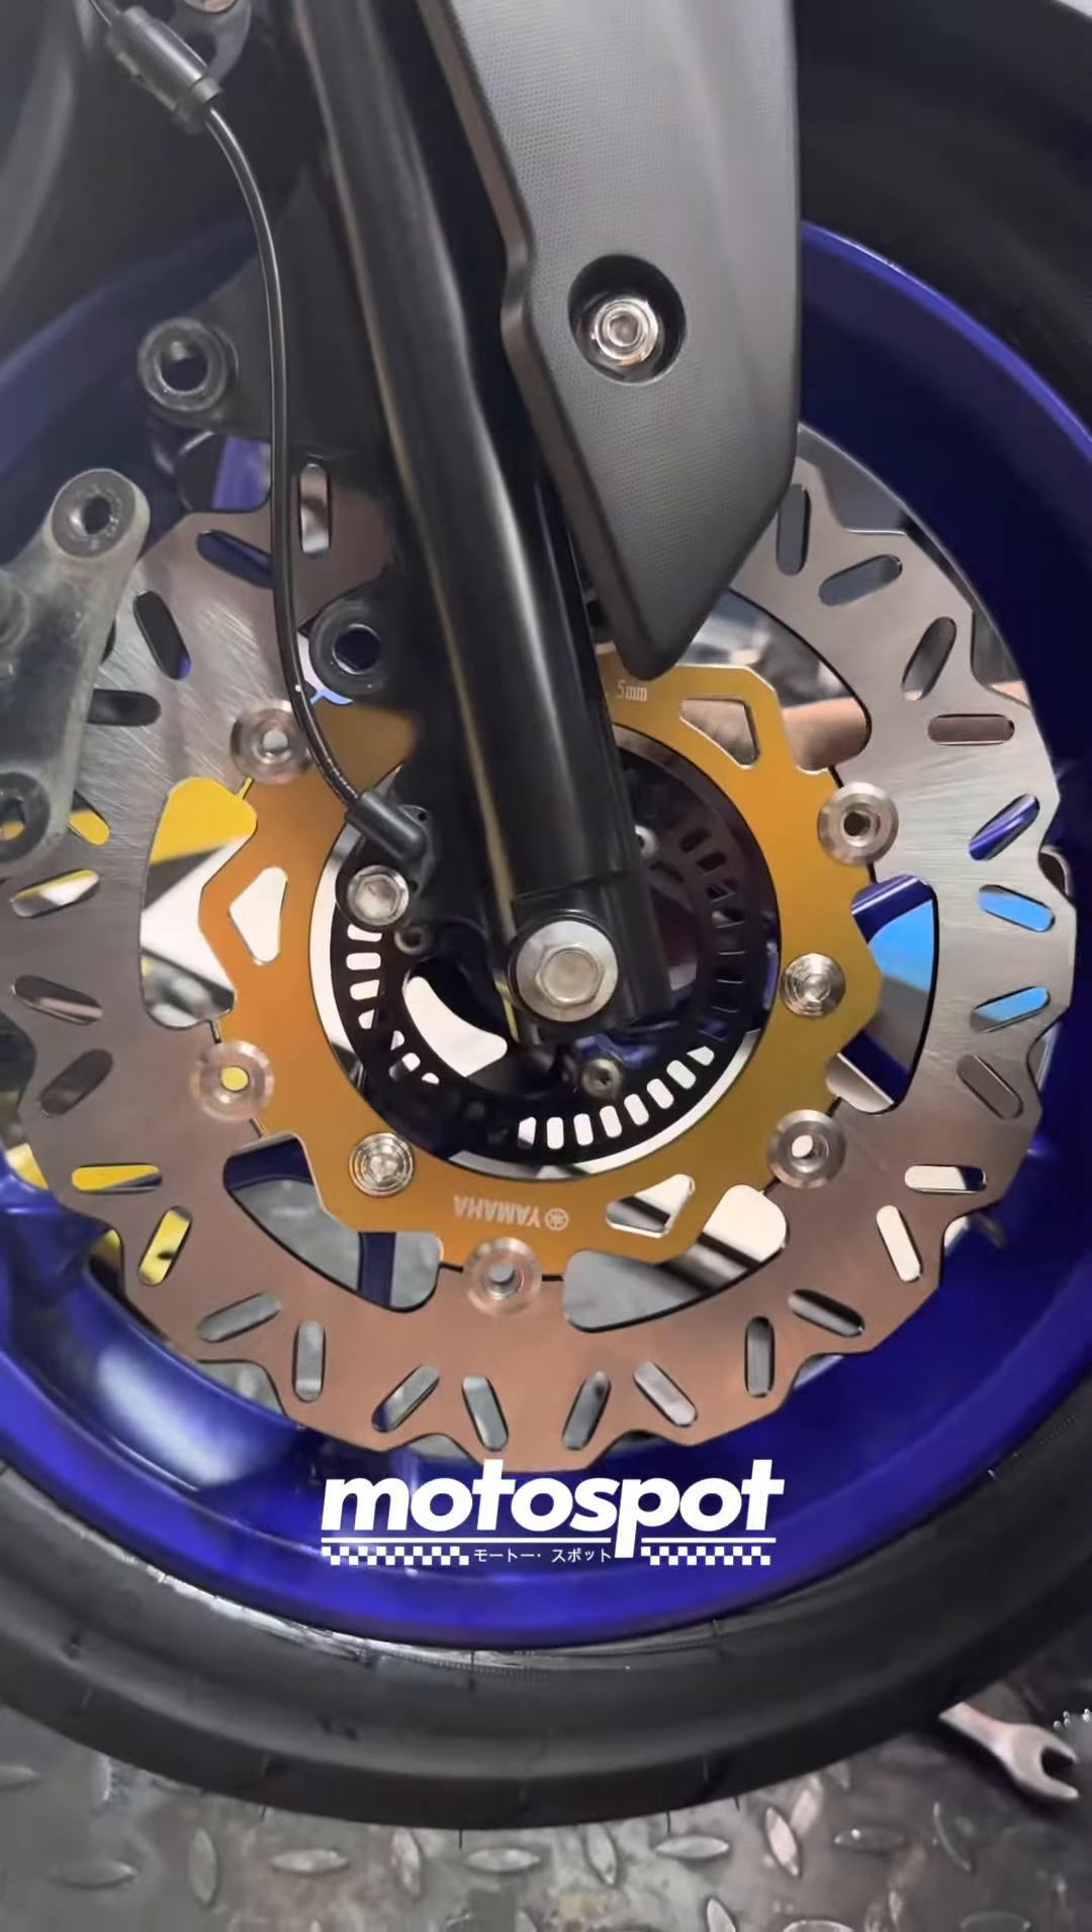At yan, nainstall na natin yung gulong.